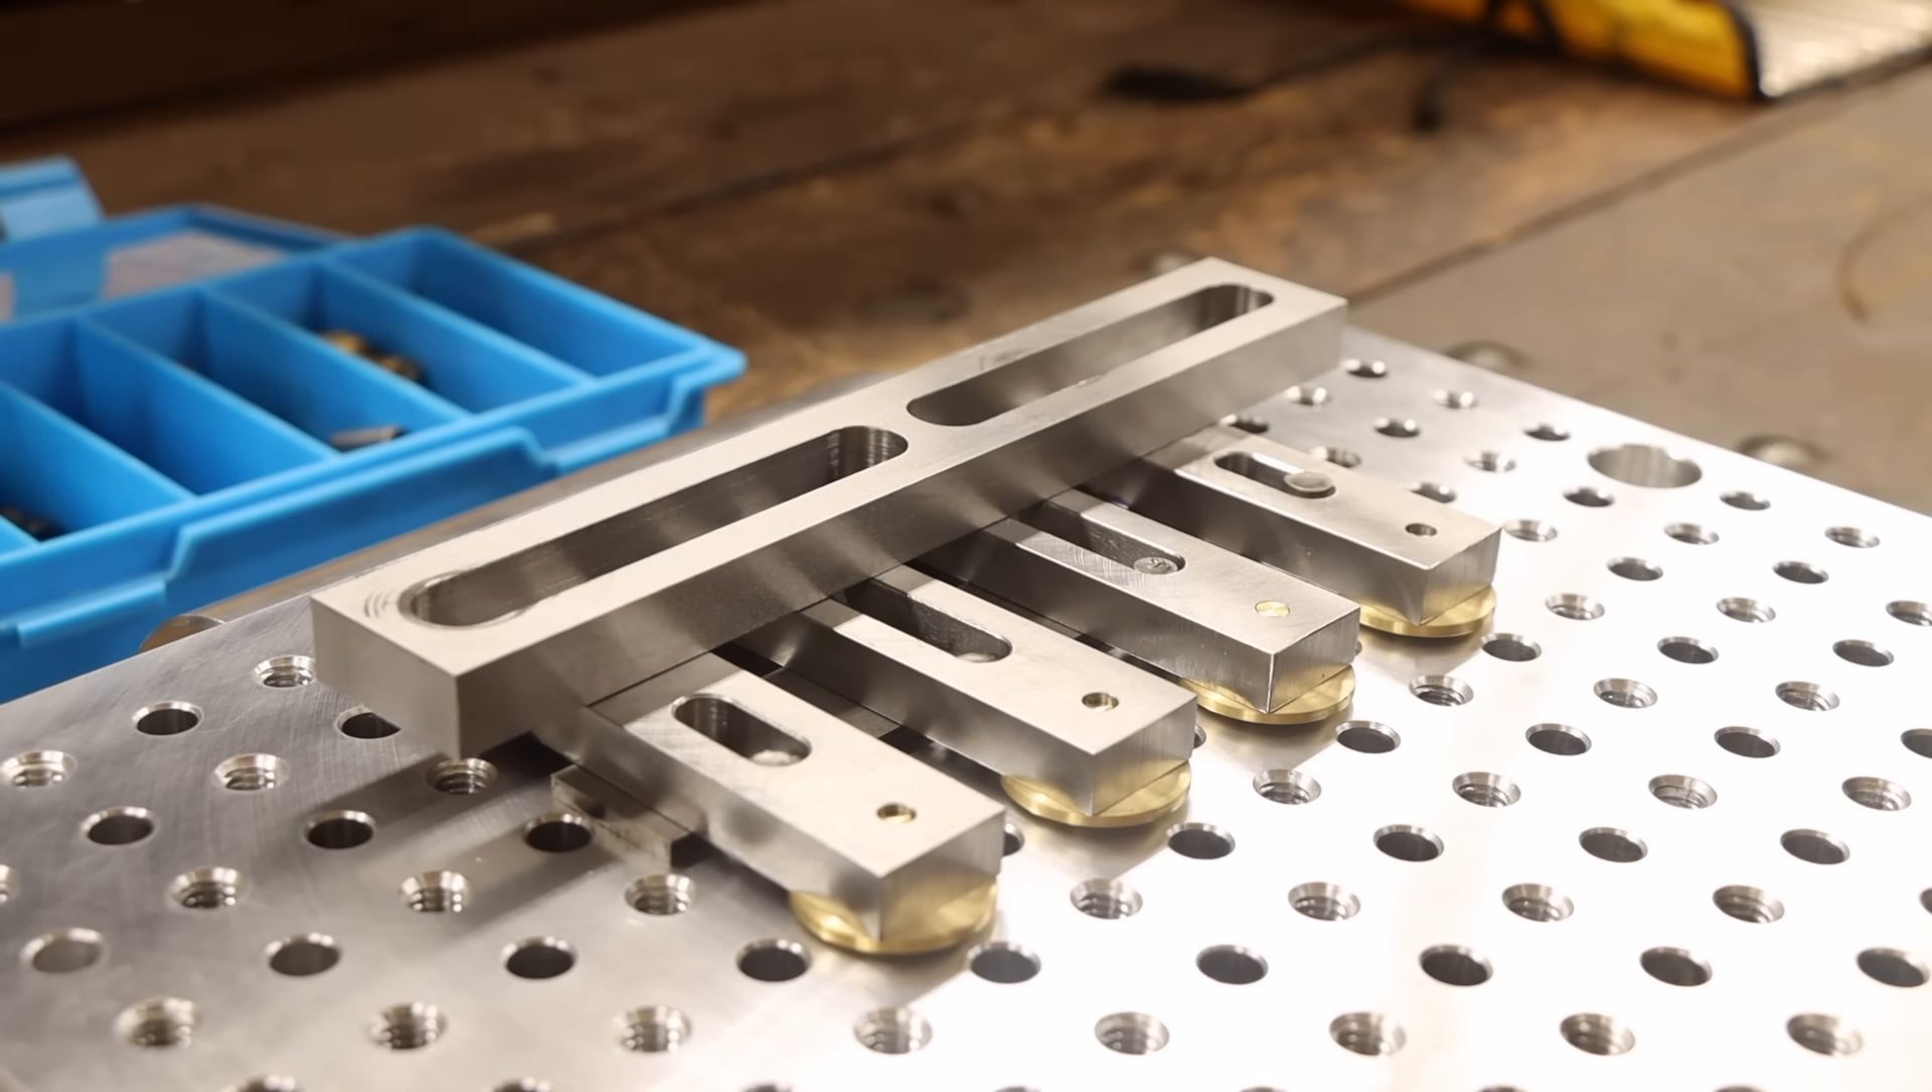To hold everything down, I have this bar I made from an old project that perfectly spans all four parts.